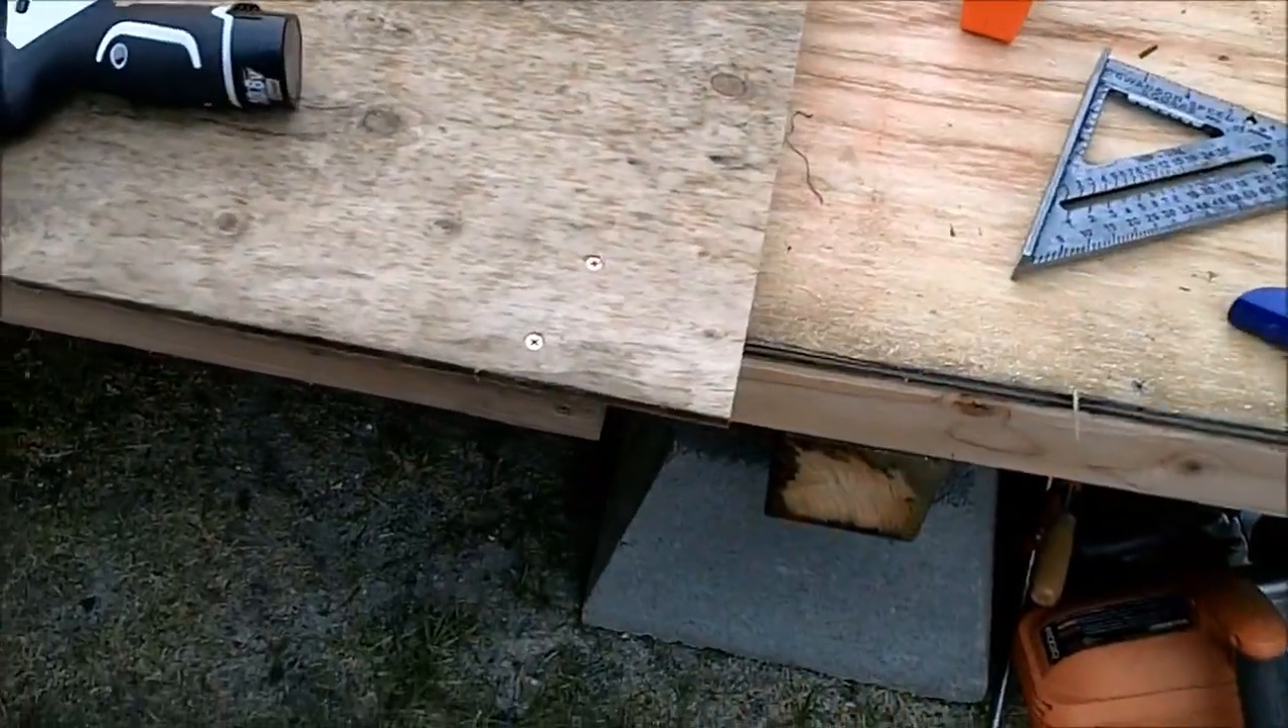There's a bit of an overhang from the plywood that I might trim up on this end, but I also left extra material on the floor.